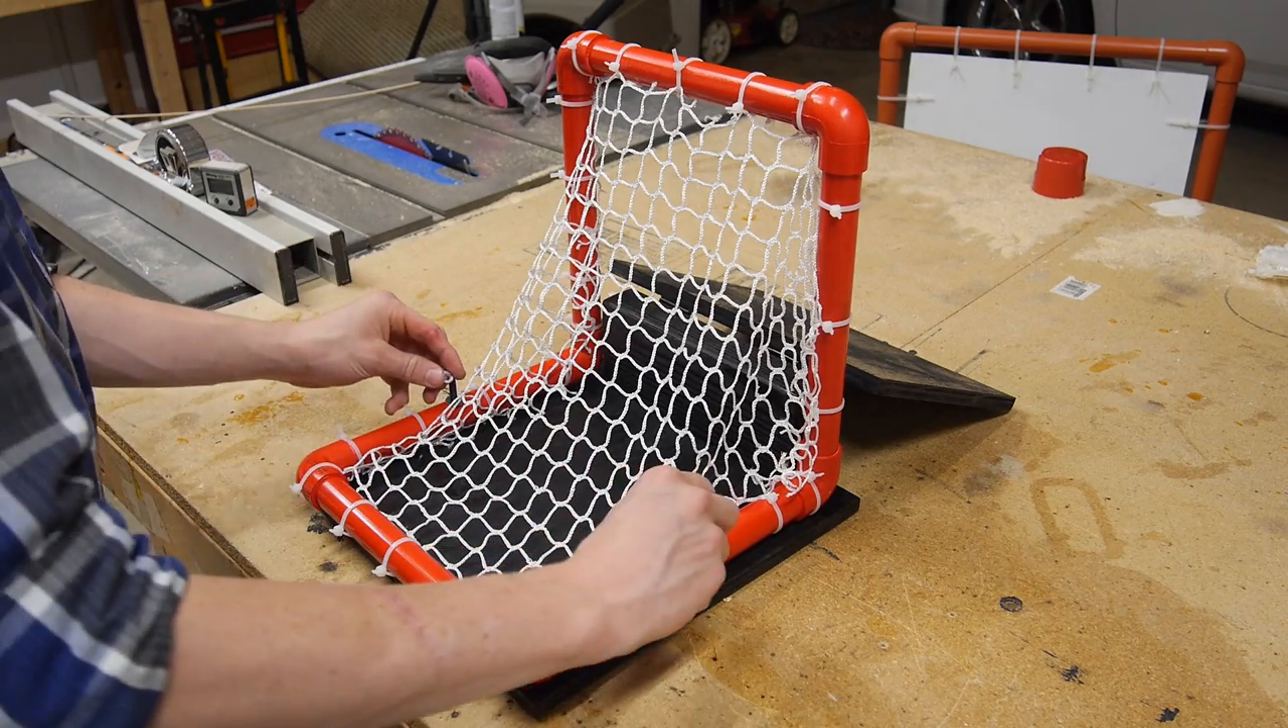Now I have the net all strung on here.